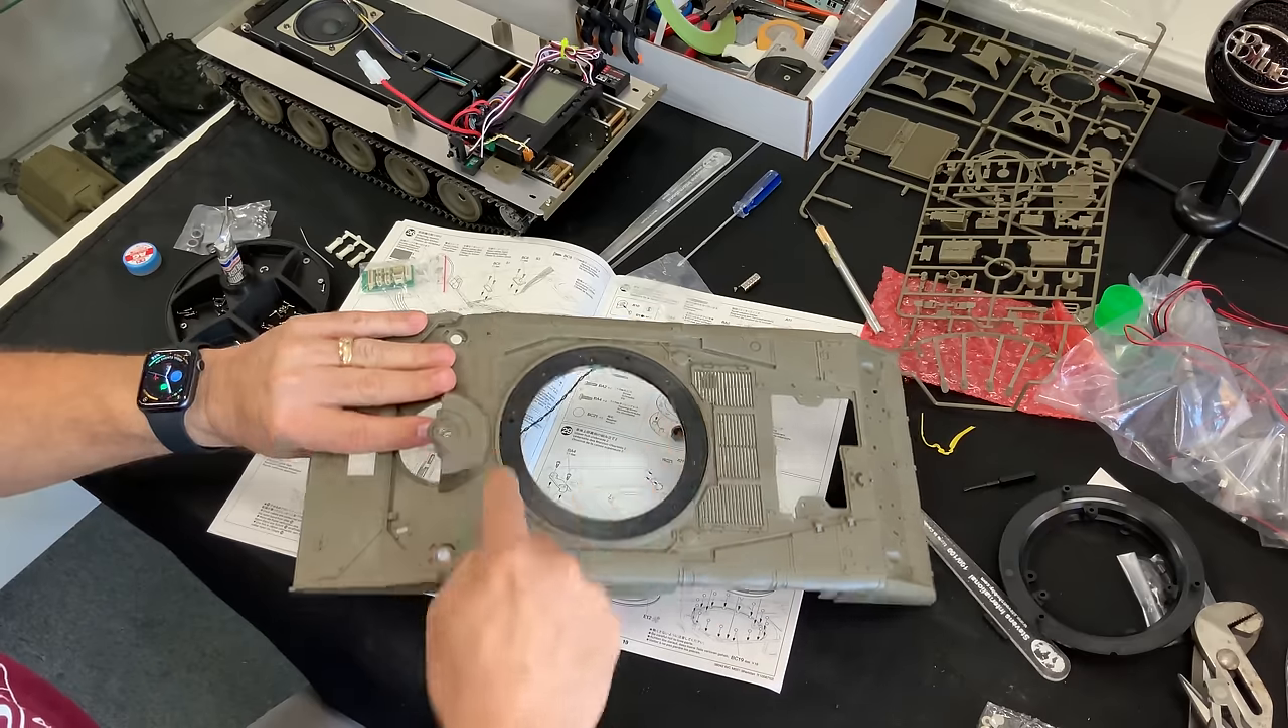What we've done here is I've just gone ahead and attached the ring for the turret.